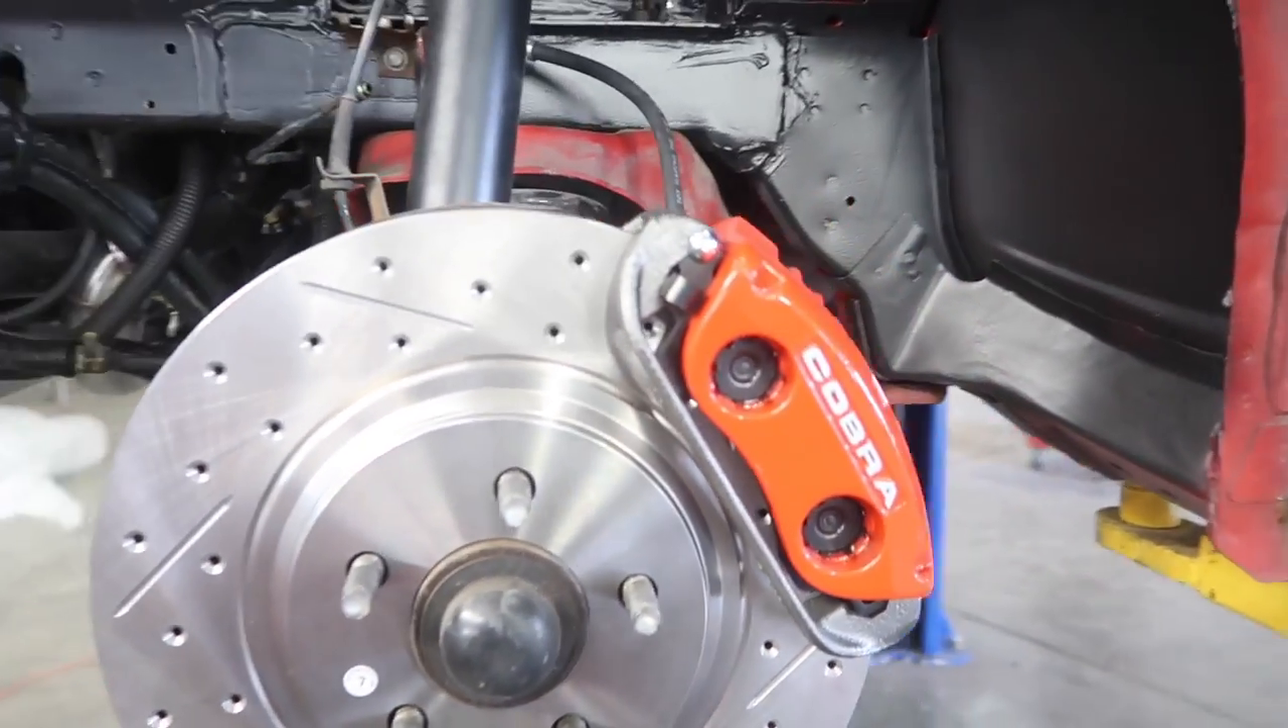Just got the brand new driver's side rotor on.